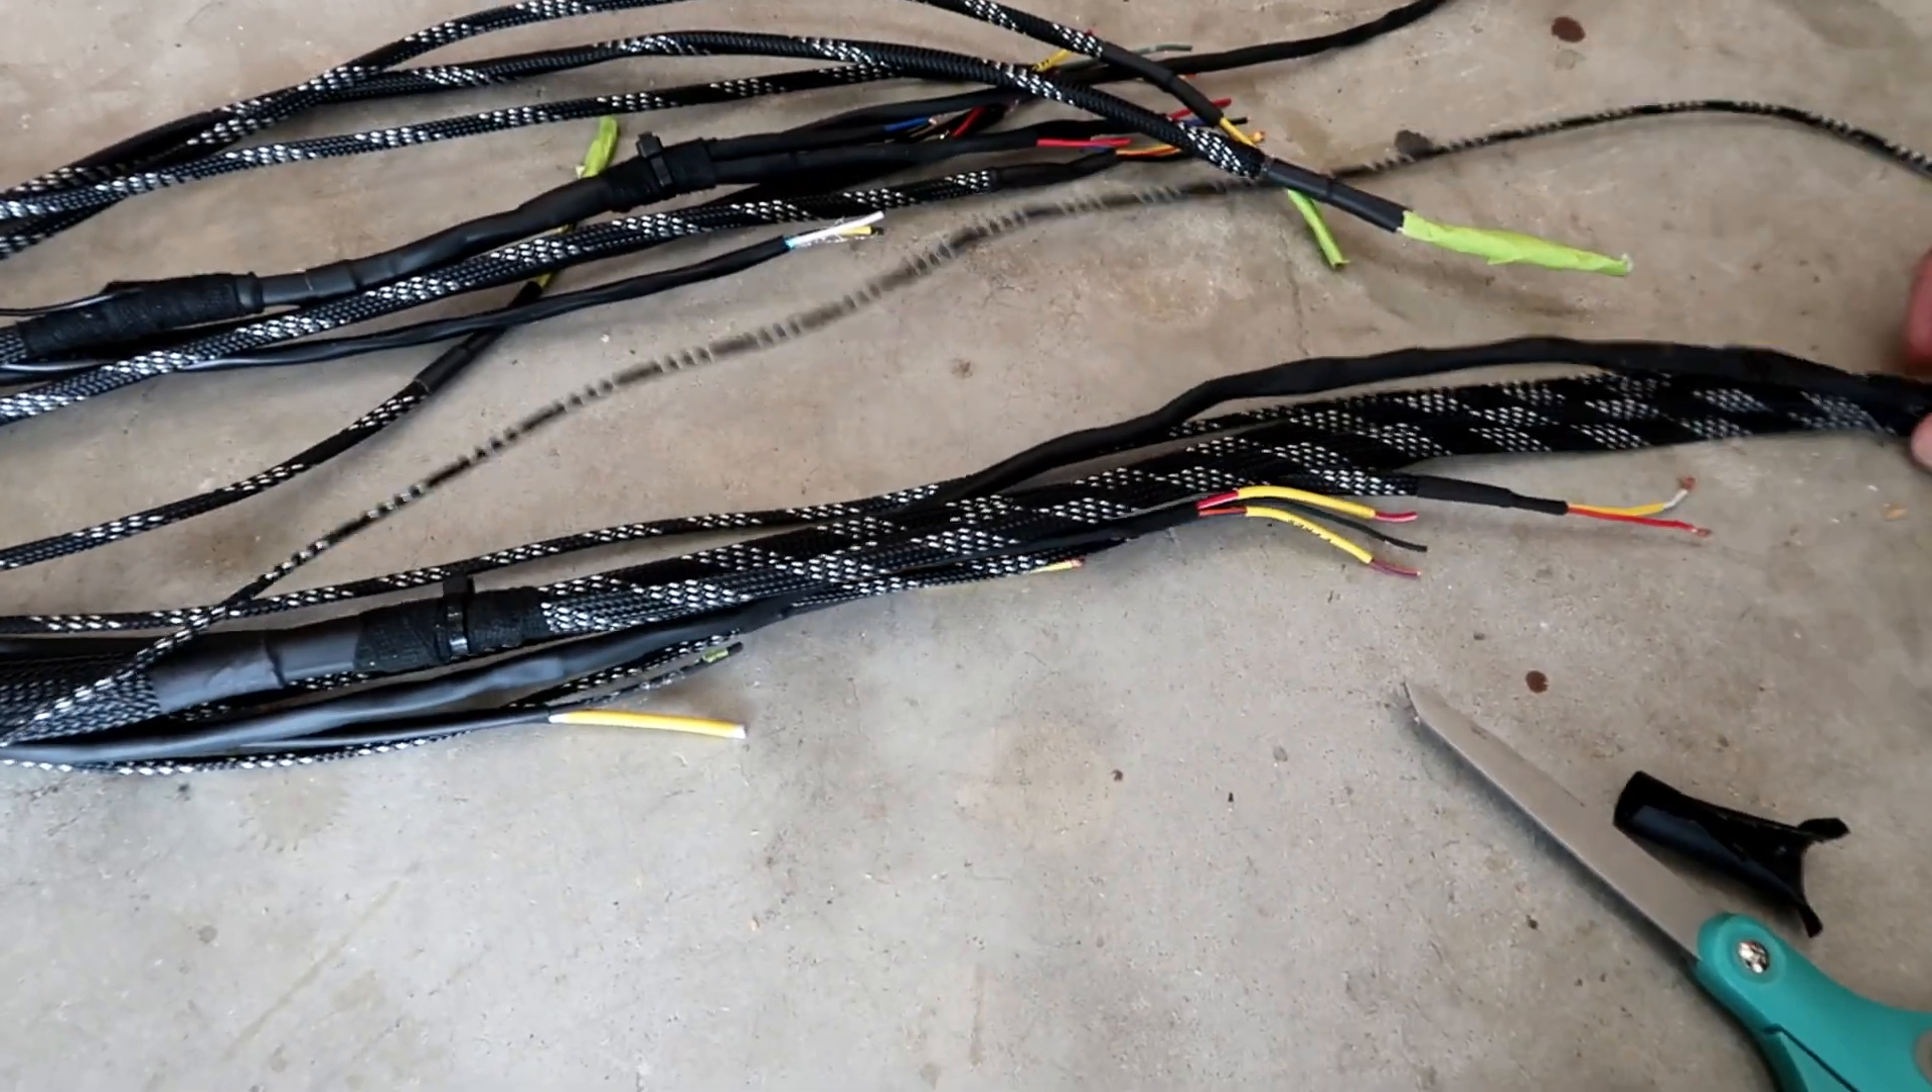All right, so this part of the harness is pretty much done. I just got to do the clips, the connectors, at the ends.